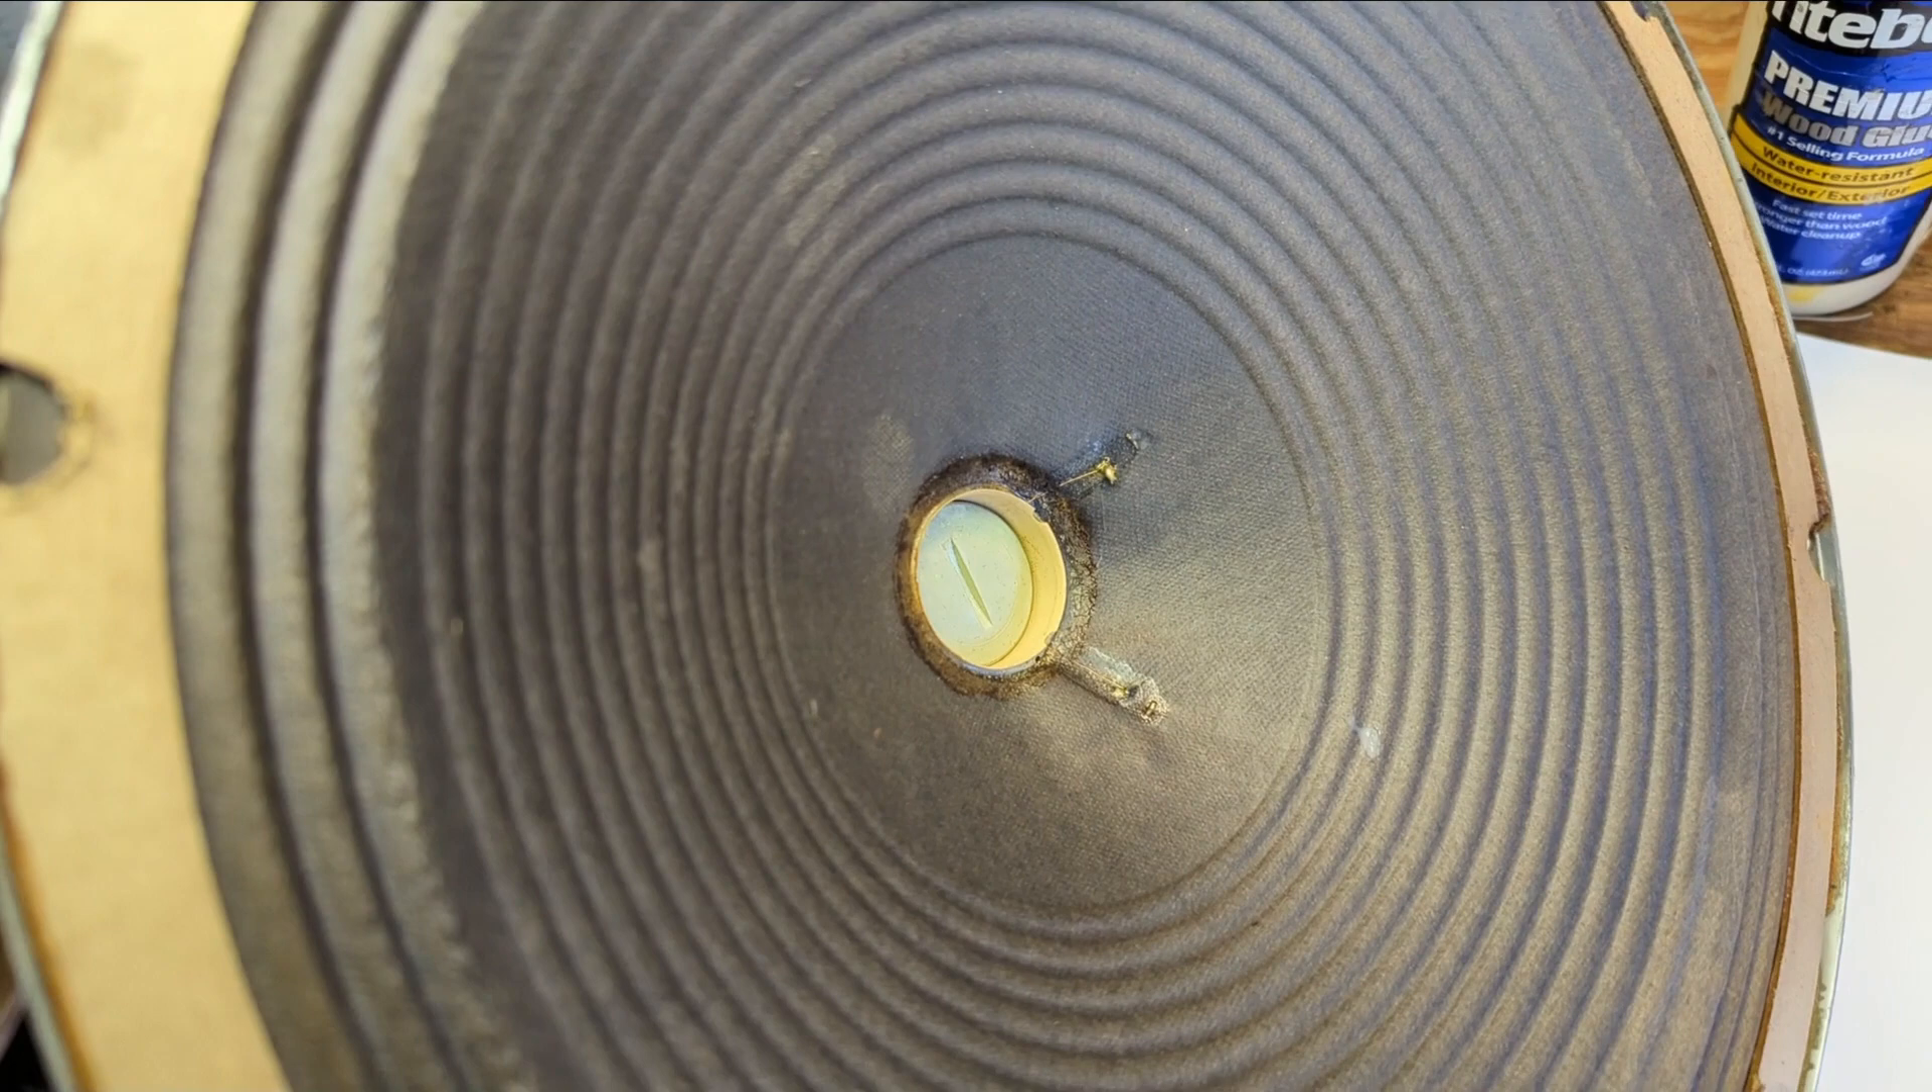I was able to pull the dust cap off really cleanly.